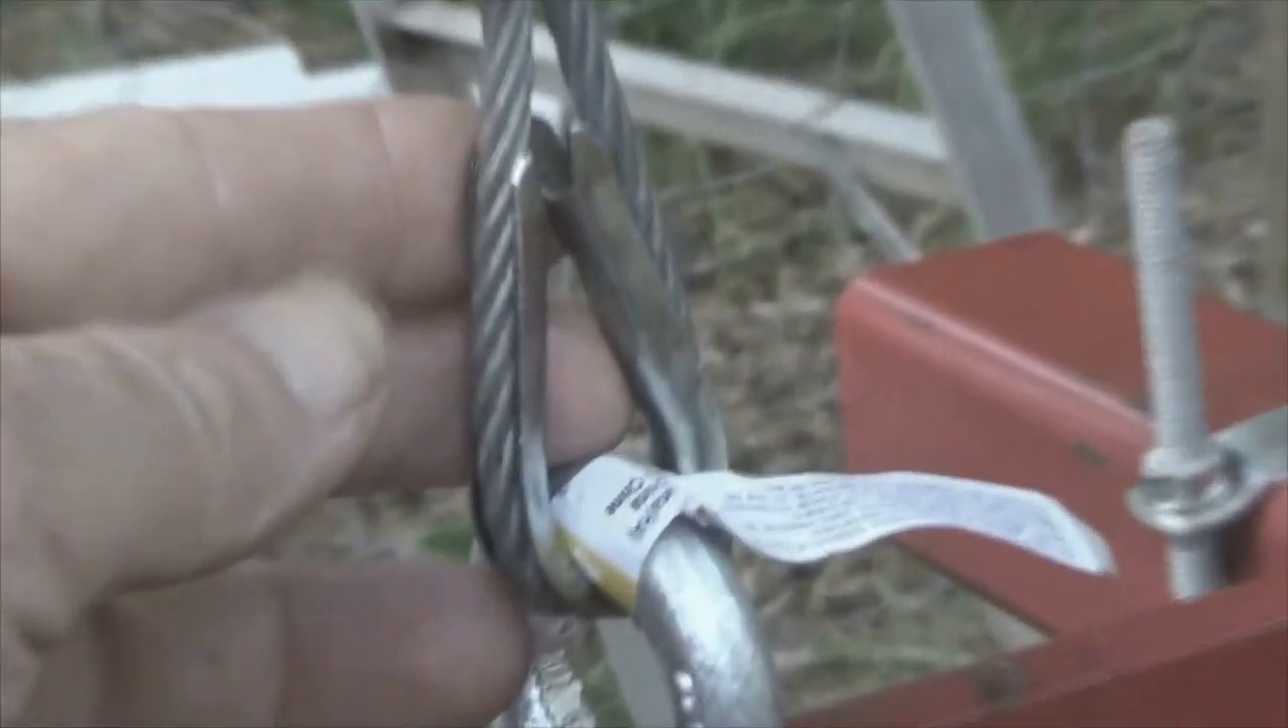The only modification that I've made to this thing outside of drilling this hole is I put a thimble on my cable to make sure that it couldn't bend too tight.